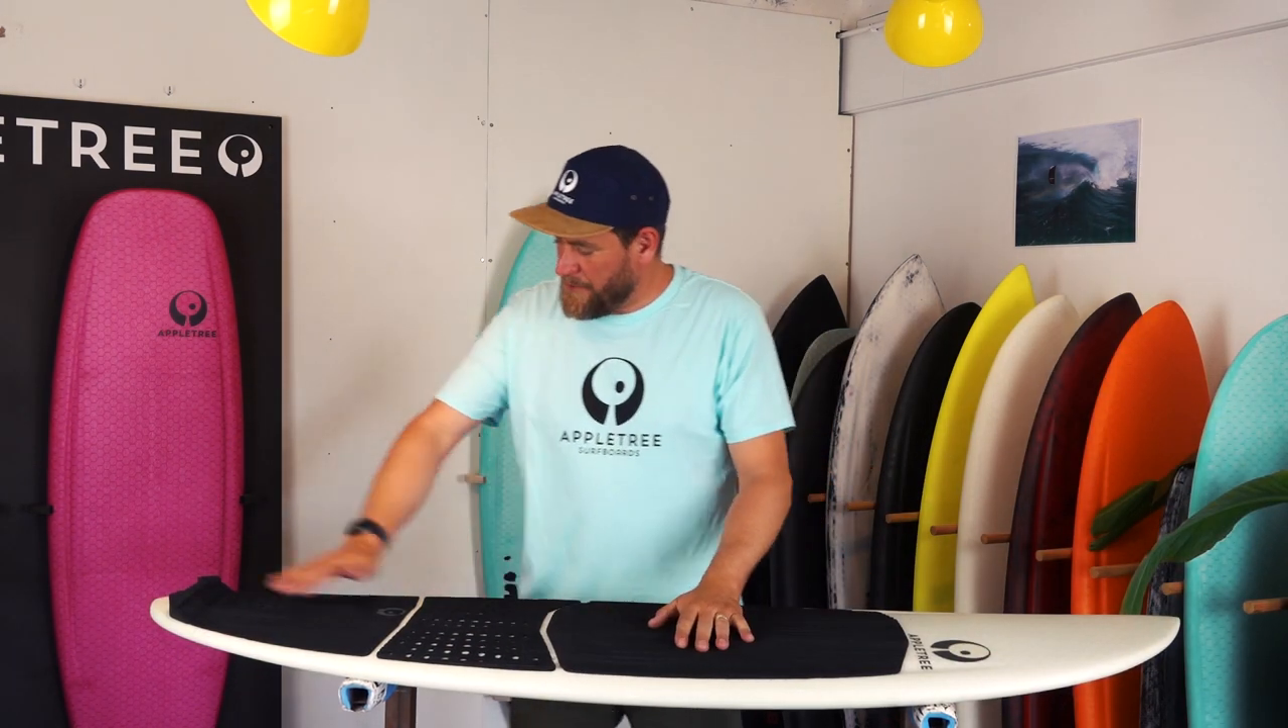So there they are. All the pads are on.